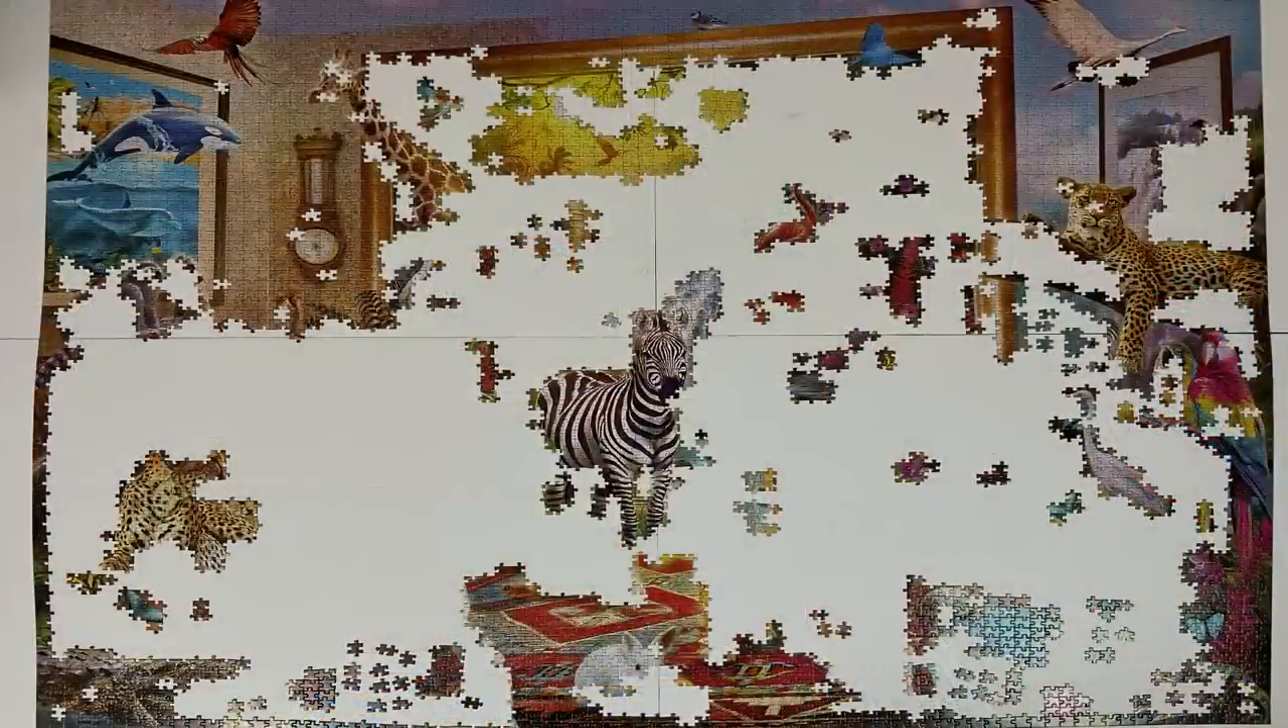There still are a lot of little floating sections that I've not managed to attach yet.